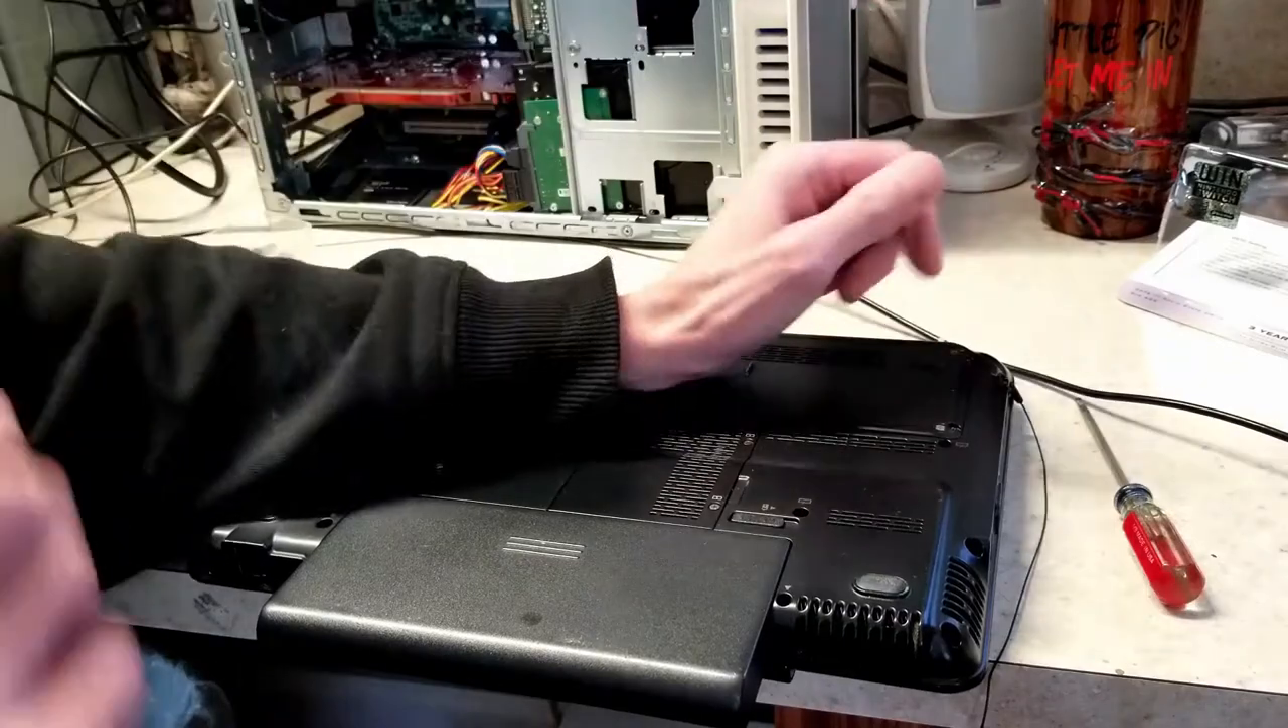And yeah i know i should have removed the battery uh just a slight oversight but i'm sure everything will be fine.